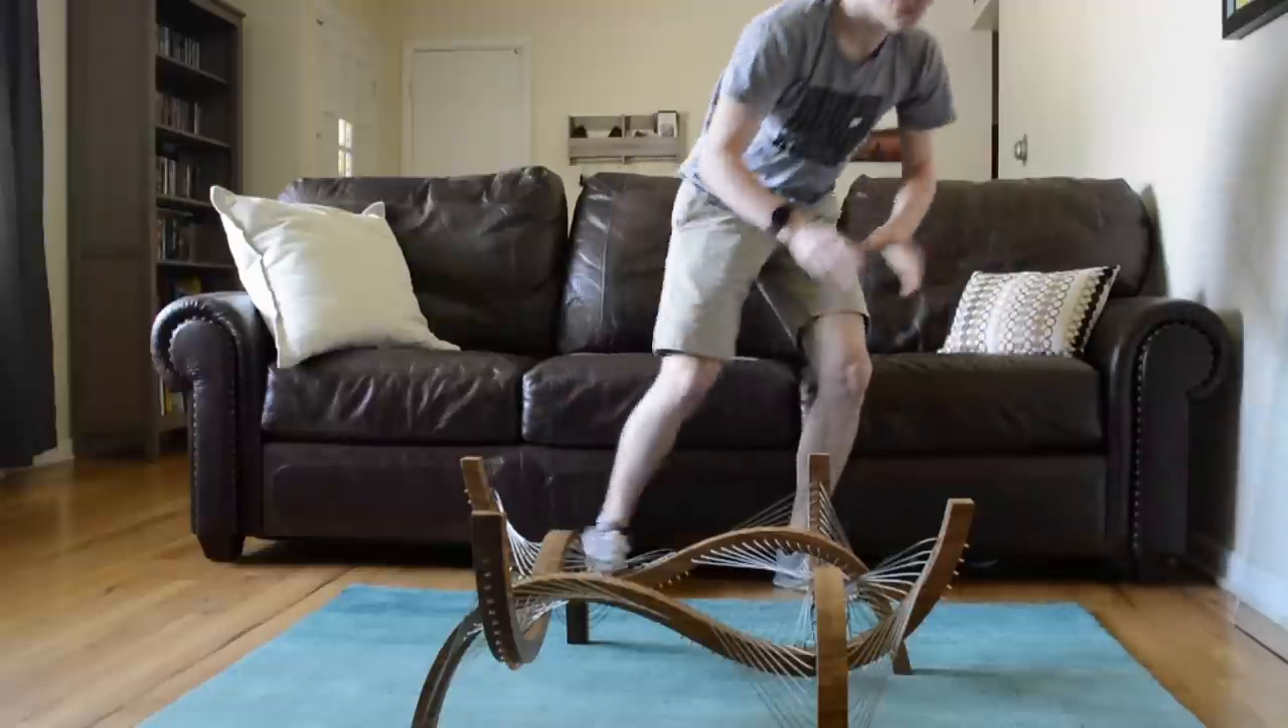So I have the base right in front of me and all that's left to do now is to add the glass.